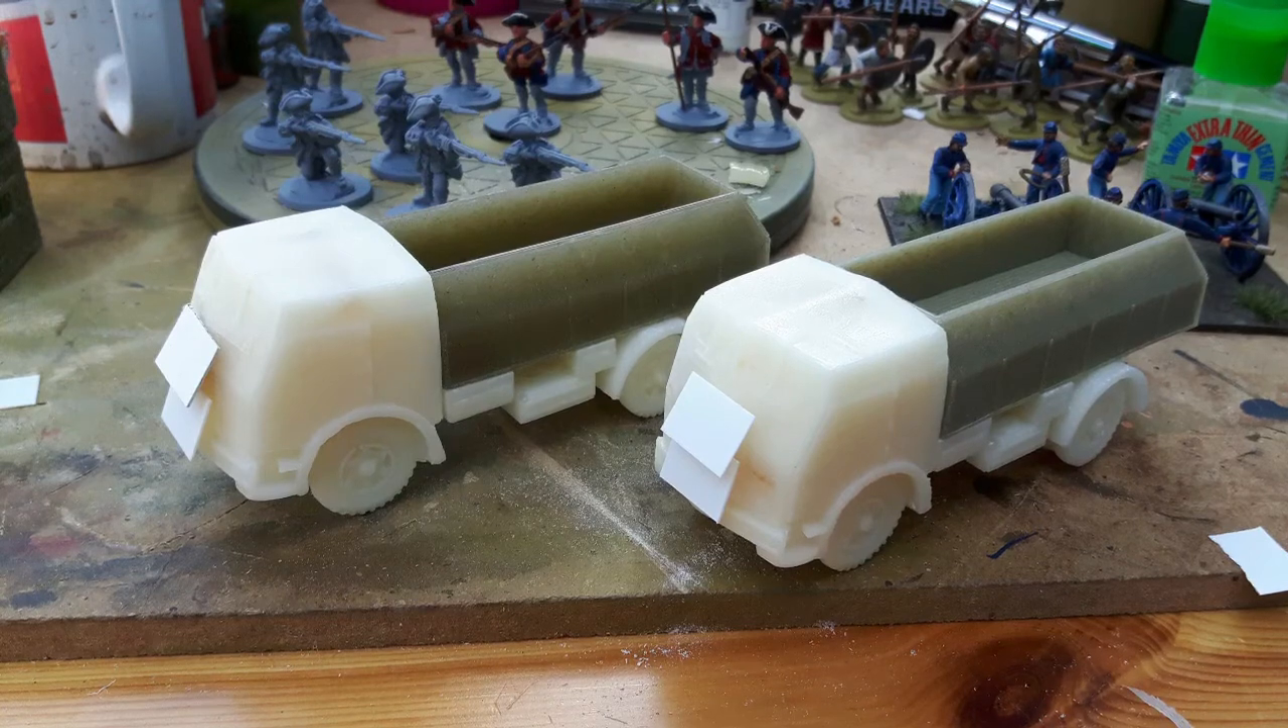So I put the two Scudatos together. And stuck the engine protection grills over the front.